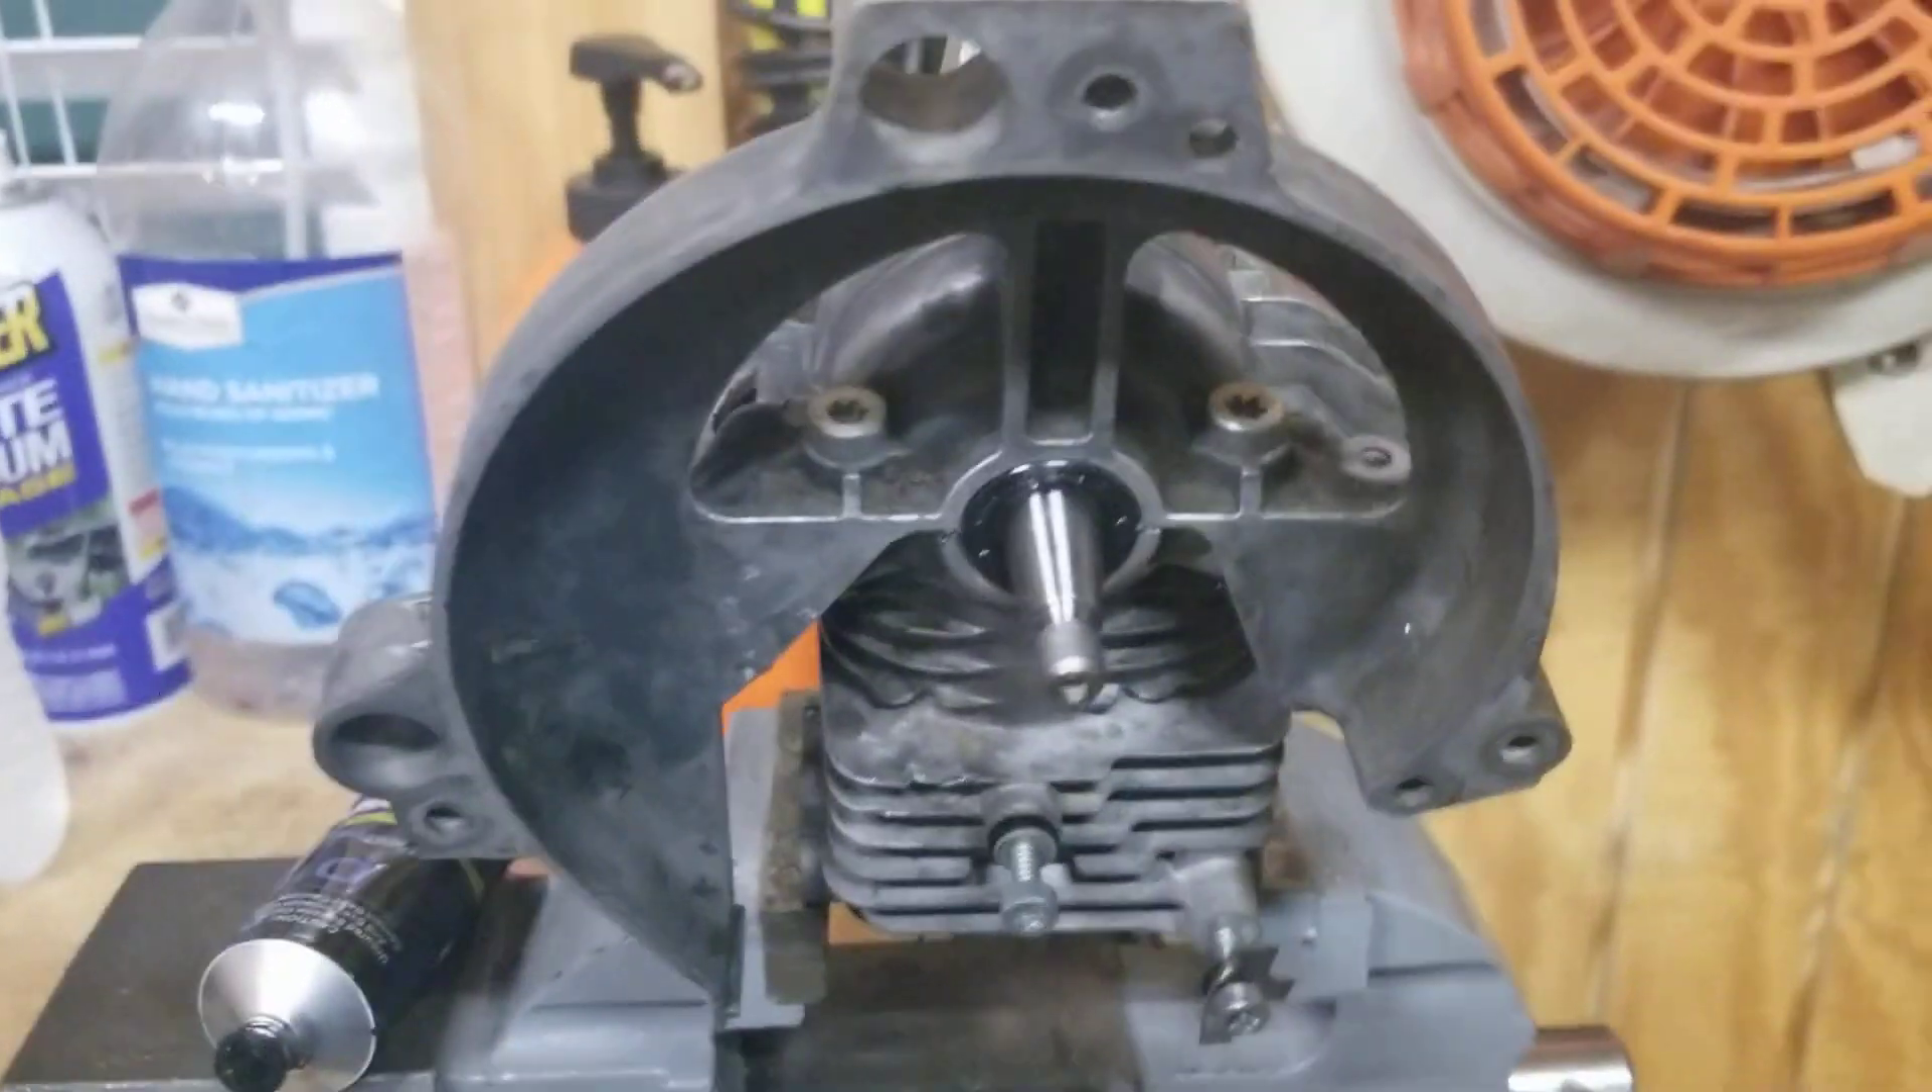So that's the clamshell on with a crank installed so we're a good start.